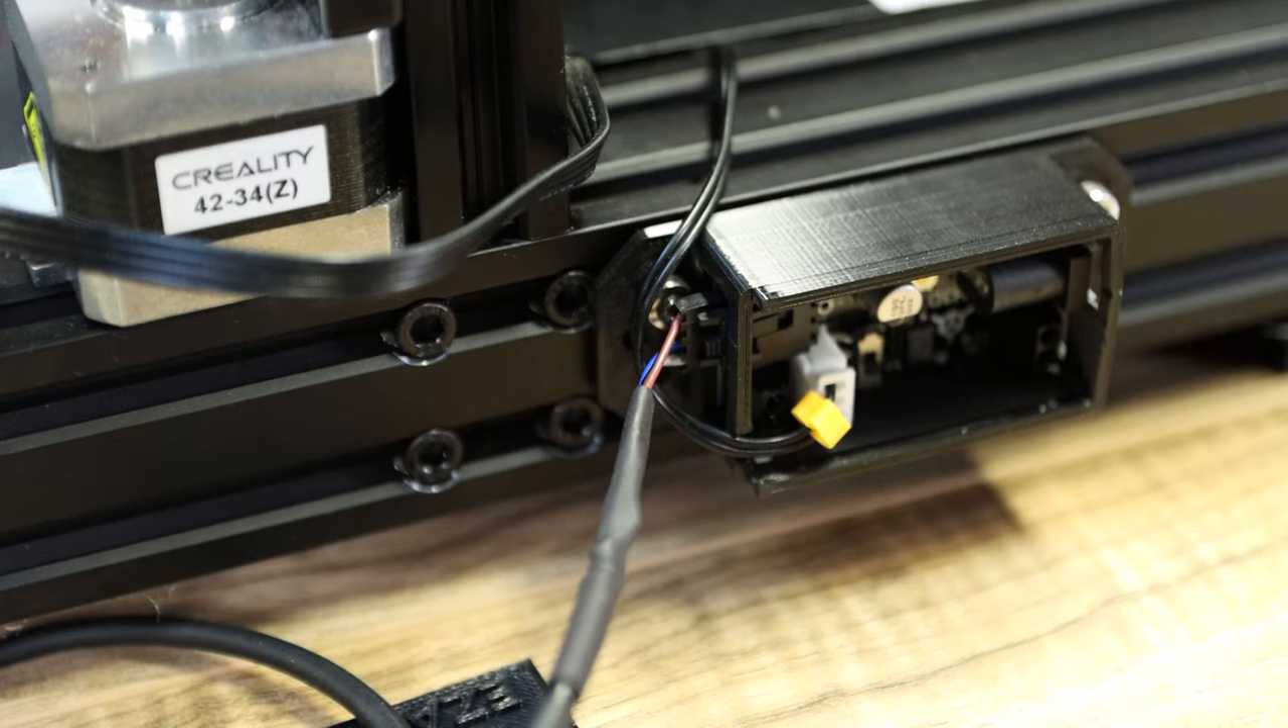I'm not going to put the cover on and I'm going to show you why in a little bit here but don't put the cover on yet.